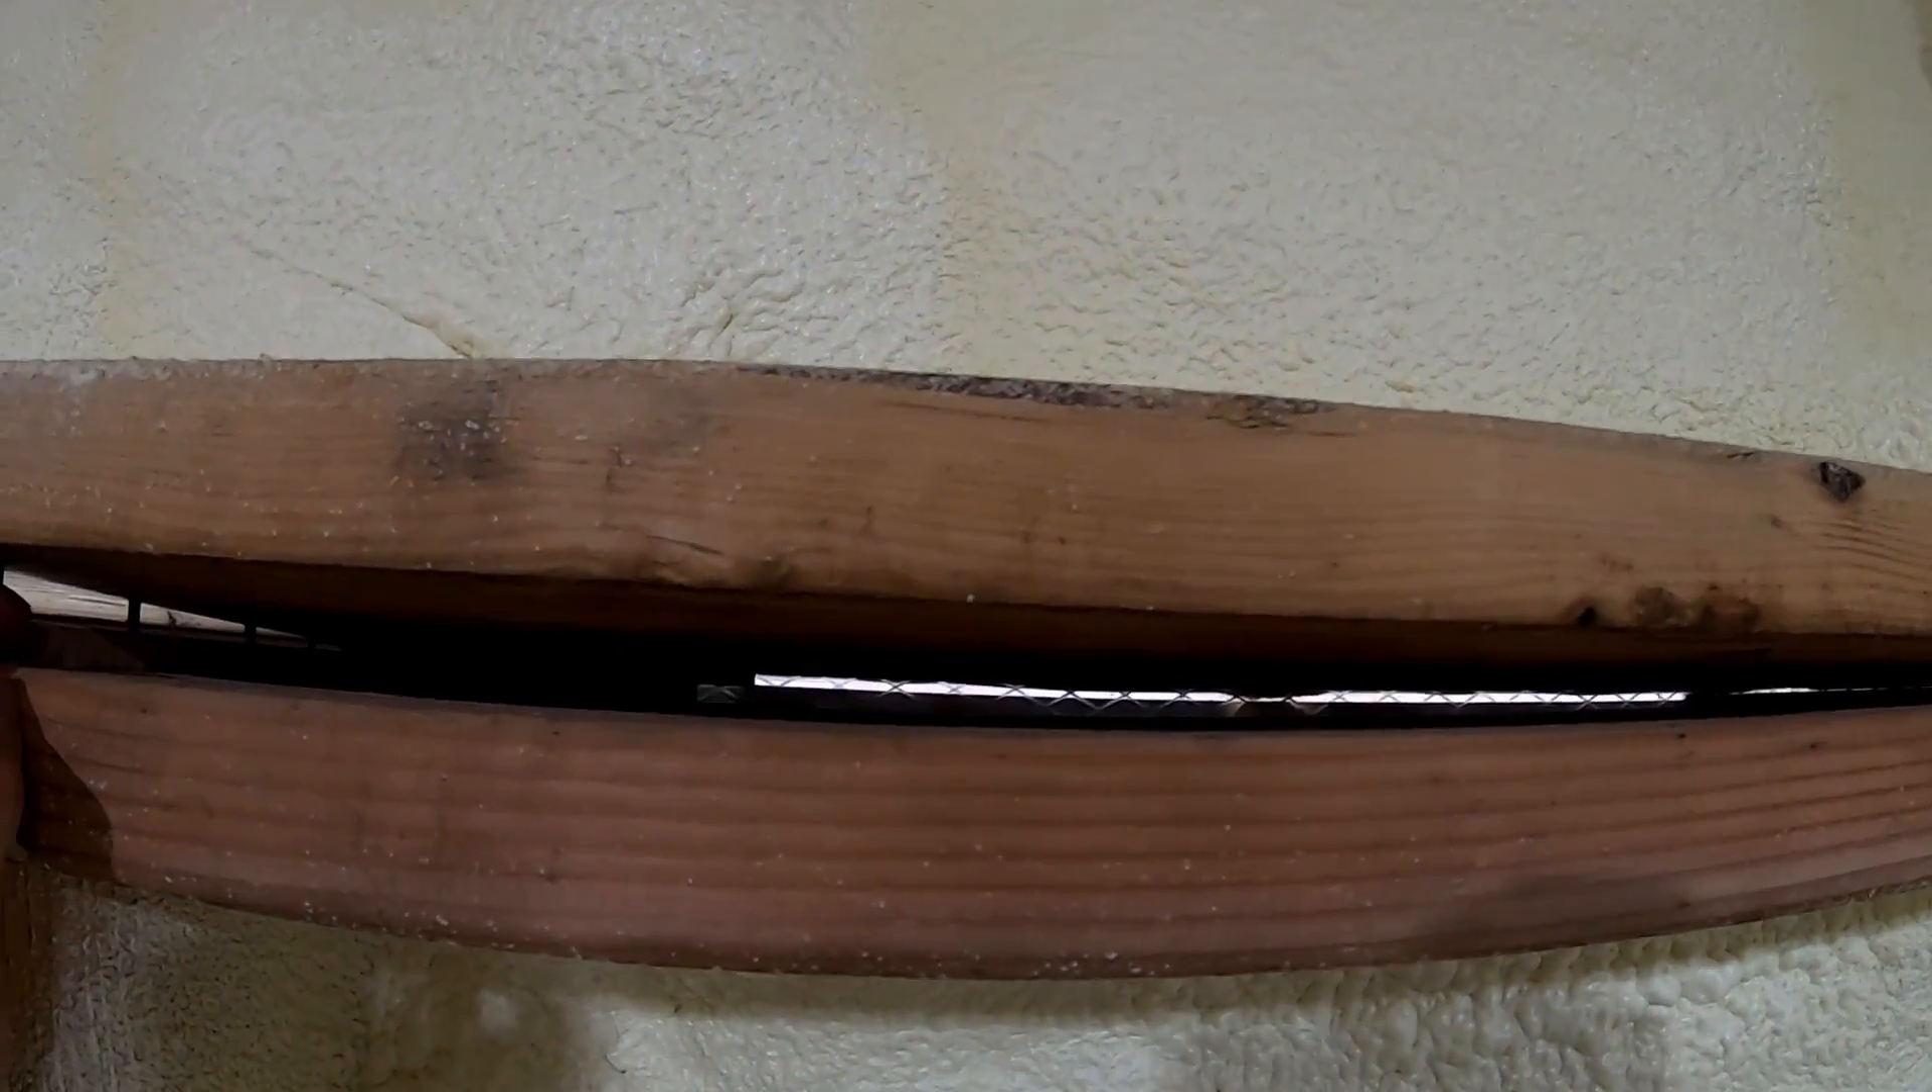You can see light from the outside in between these two boards, which I'm not even sure how that happens given that there's sheathing running on the outside.